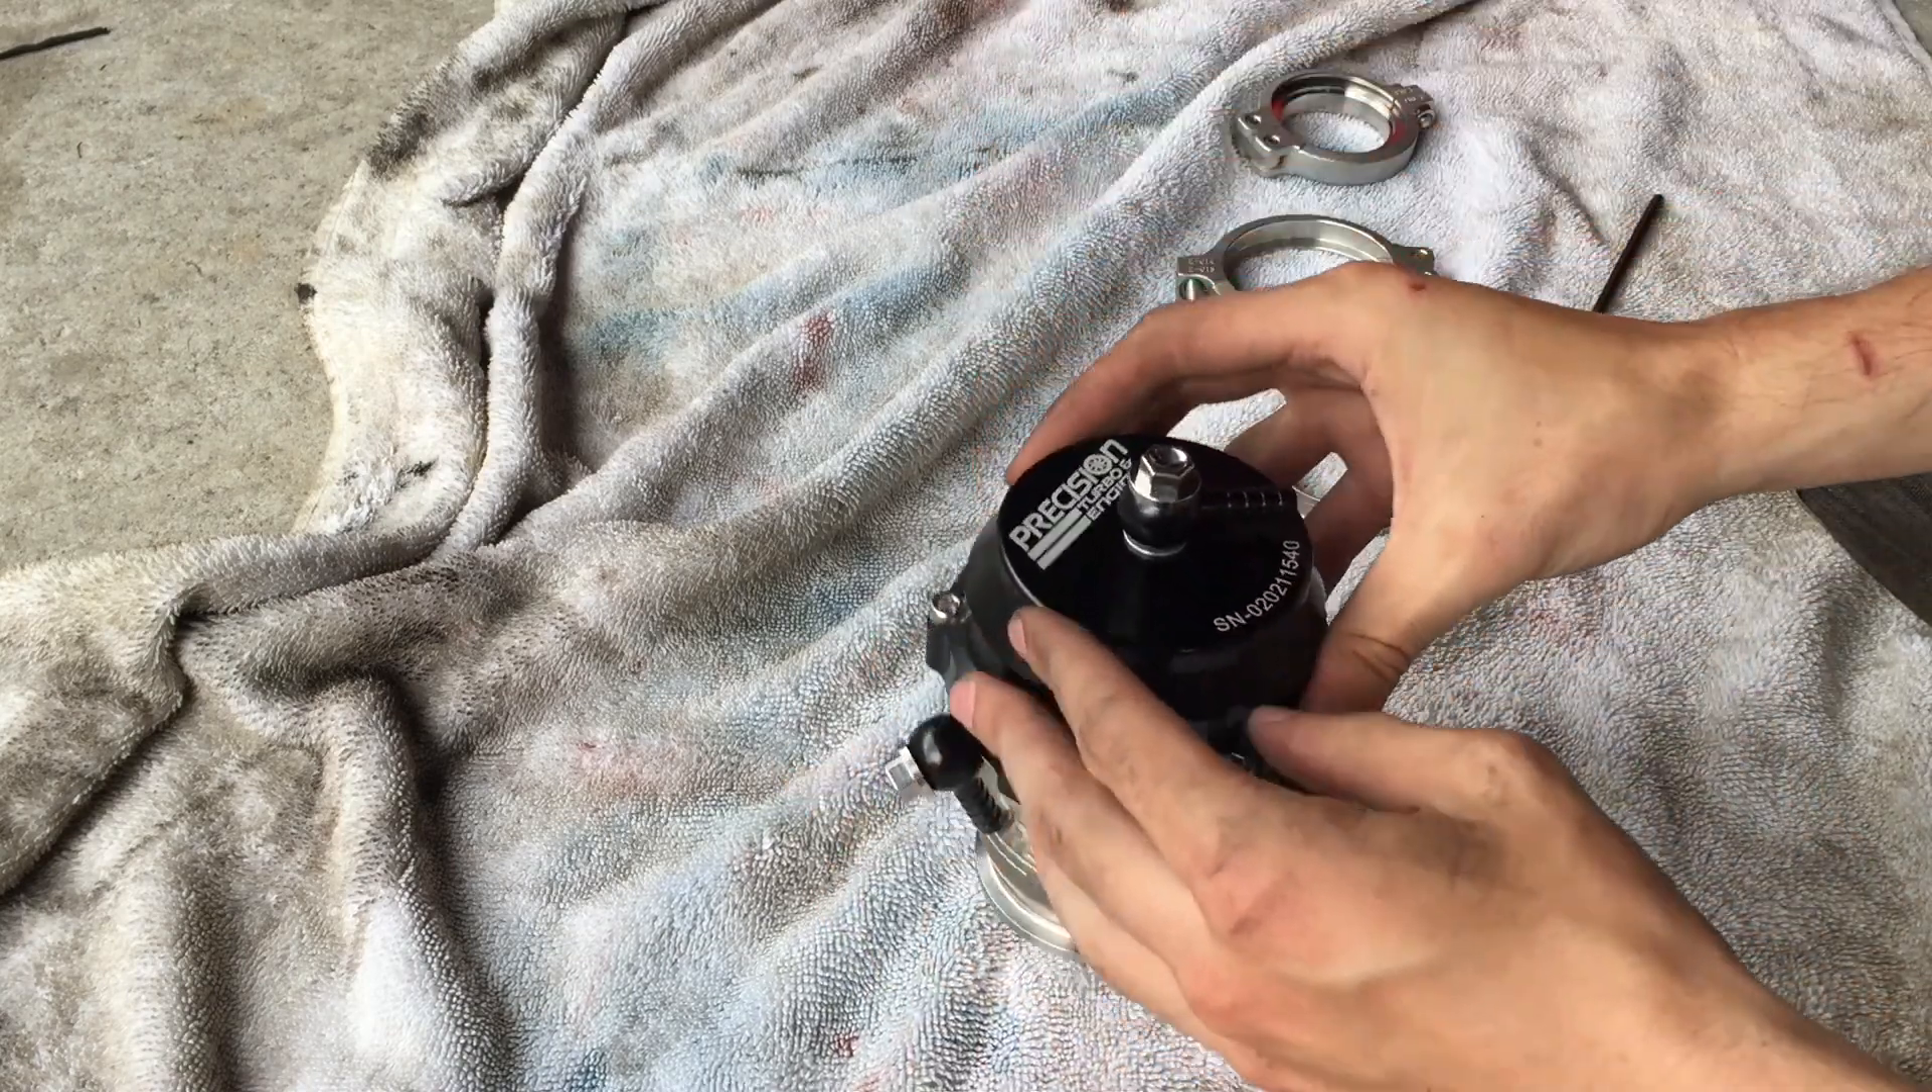So after much trouble, I would say we got the top on, it took two people, but it's the trials and tribulations that come along with higher boost levels.